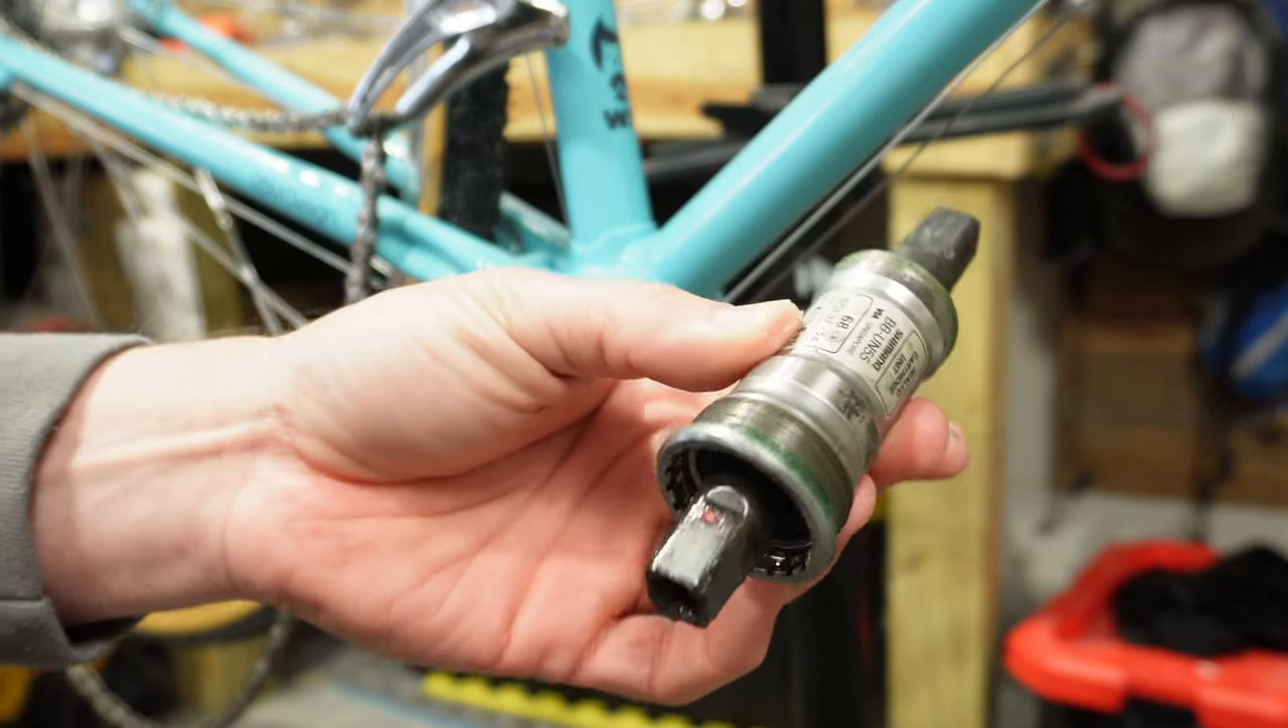But here is the bottom bracket fully removed.